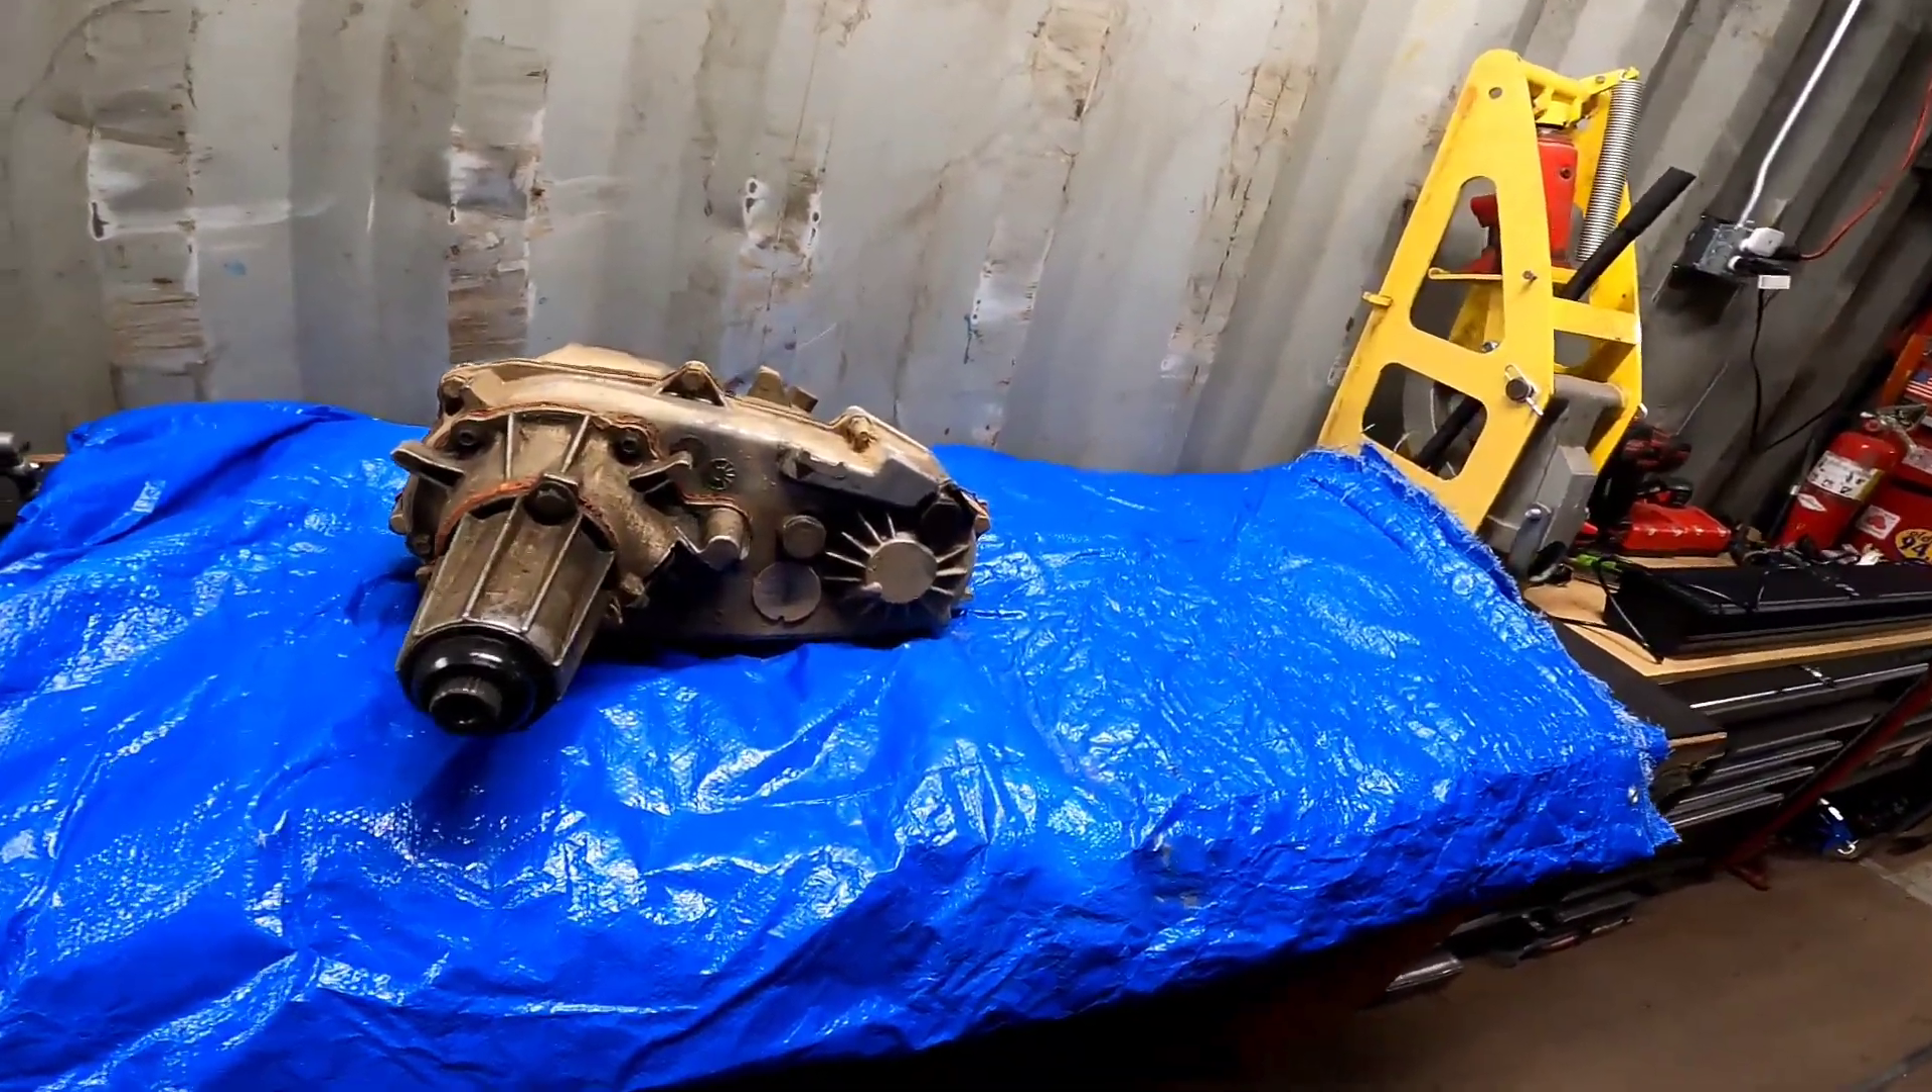All right, so we got the transfer case out and on the bench.